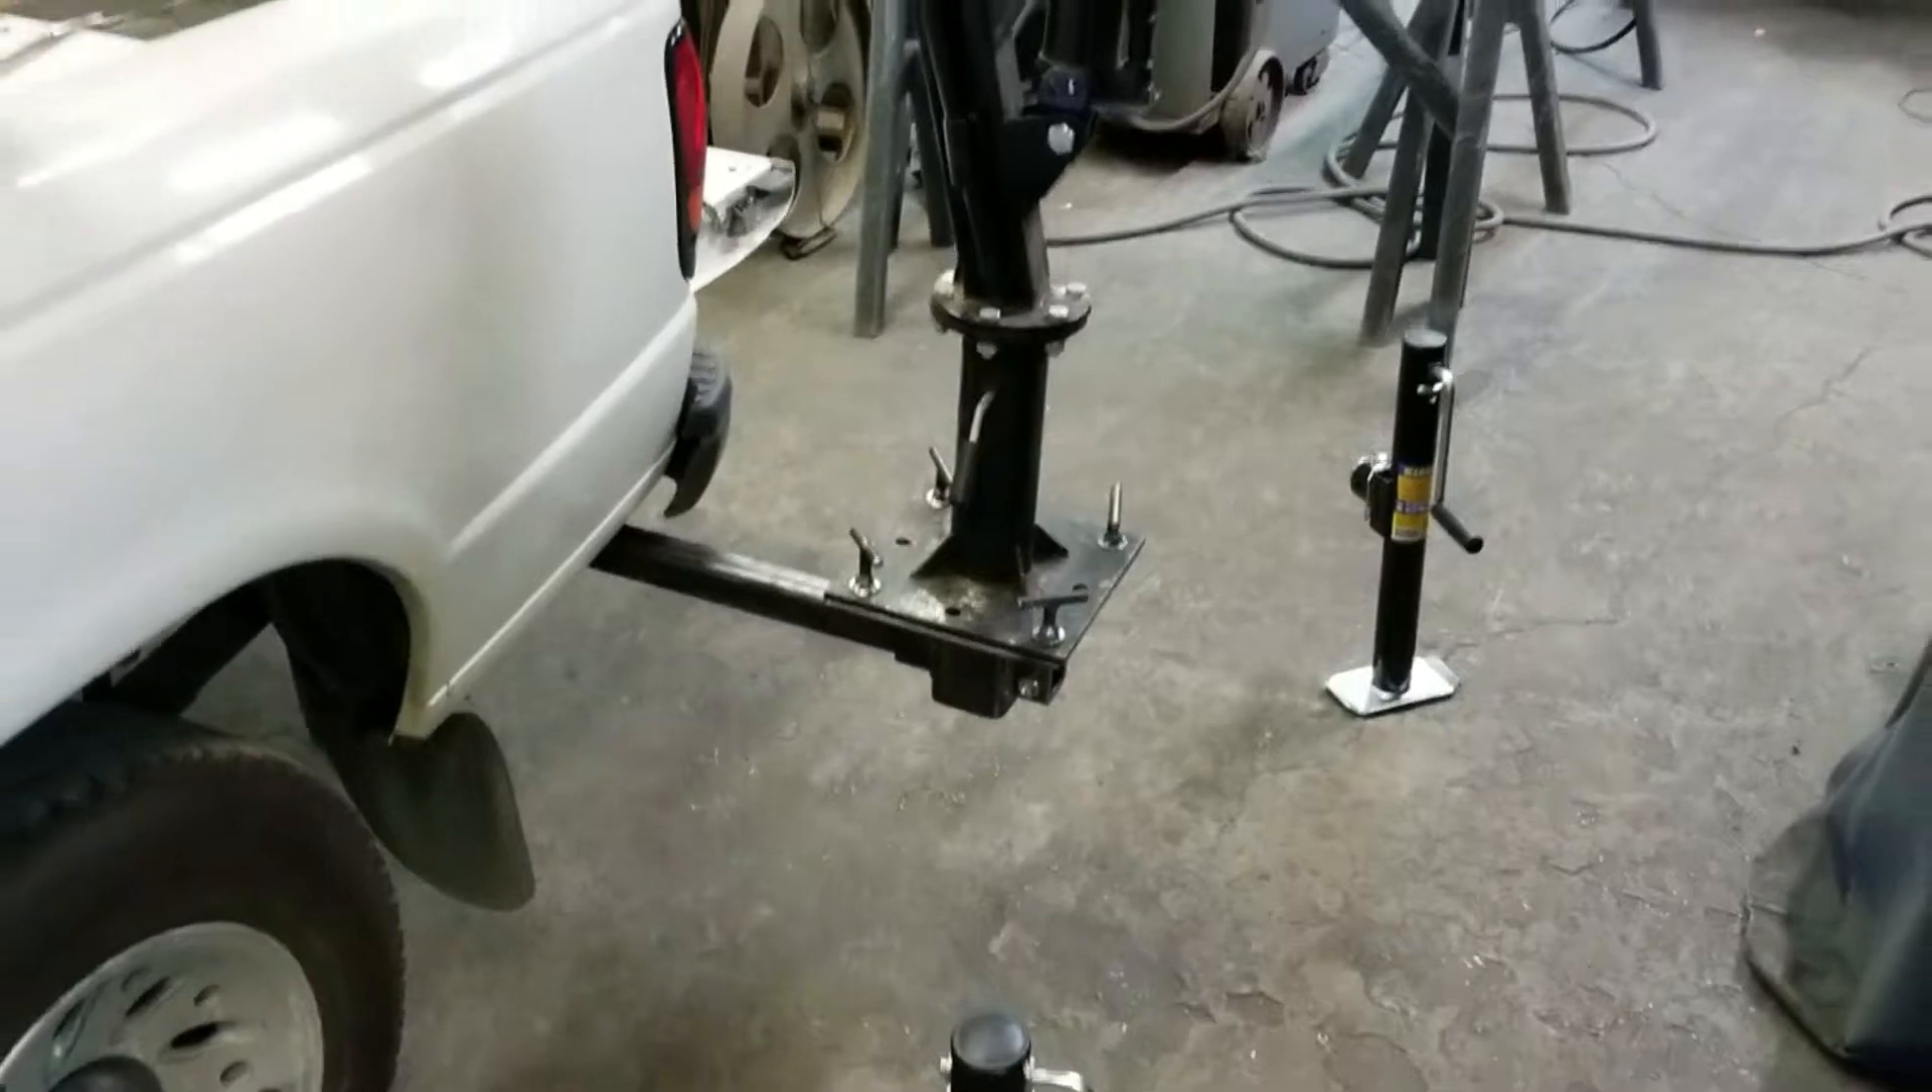Okay, so I've got the crane, uh, just bolted in on its plate there.